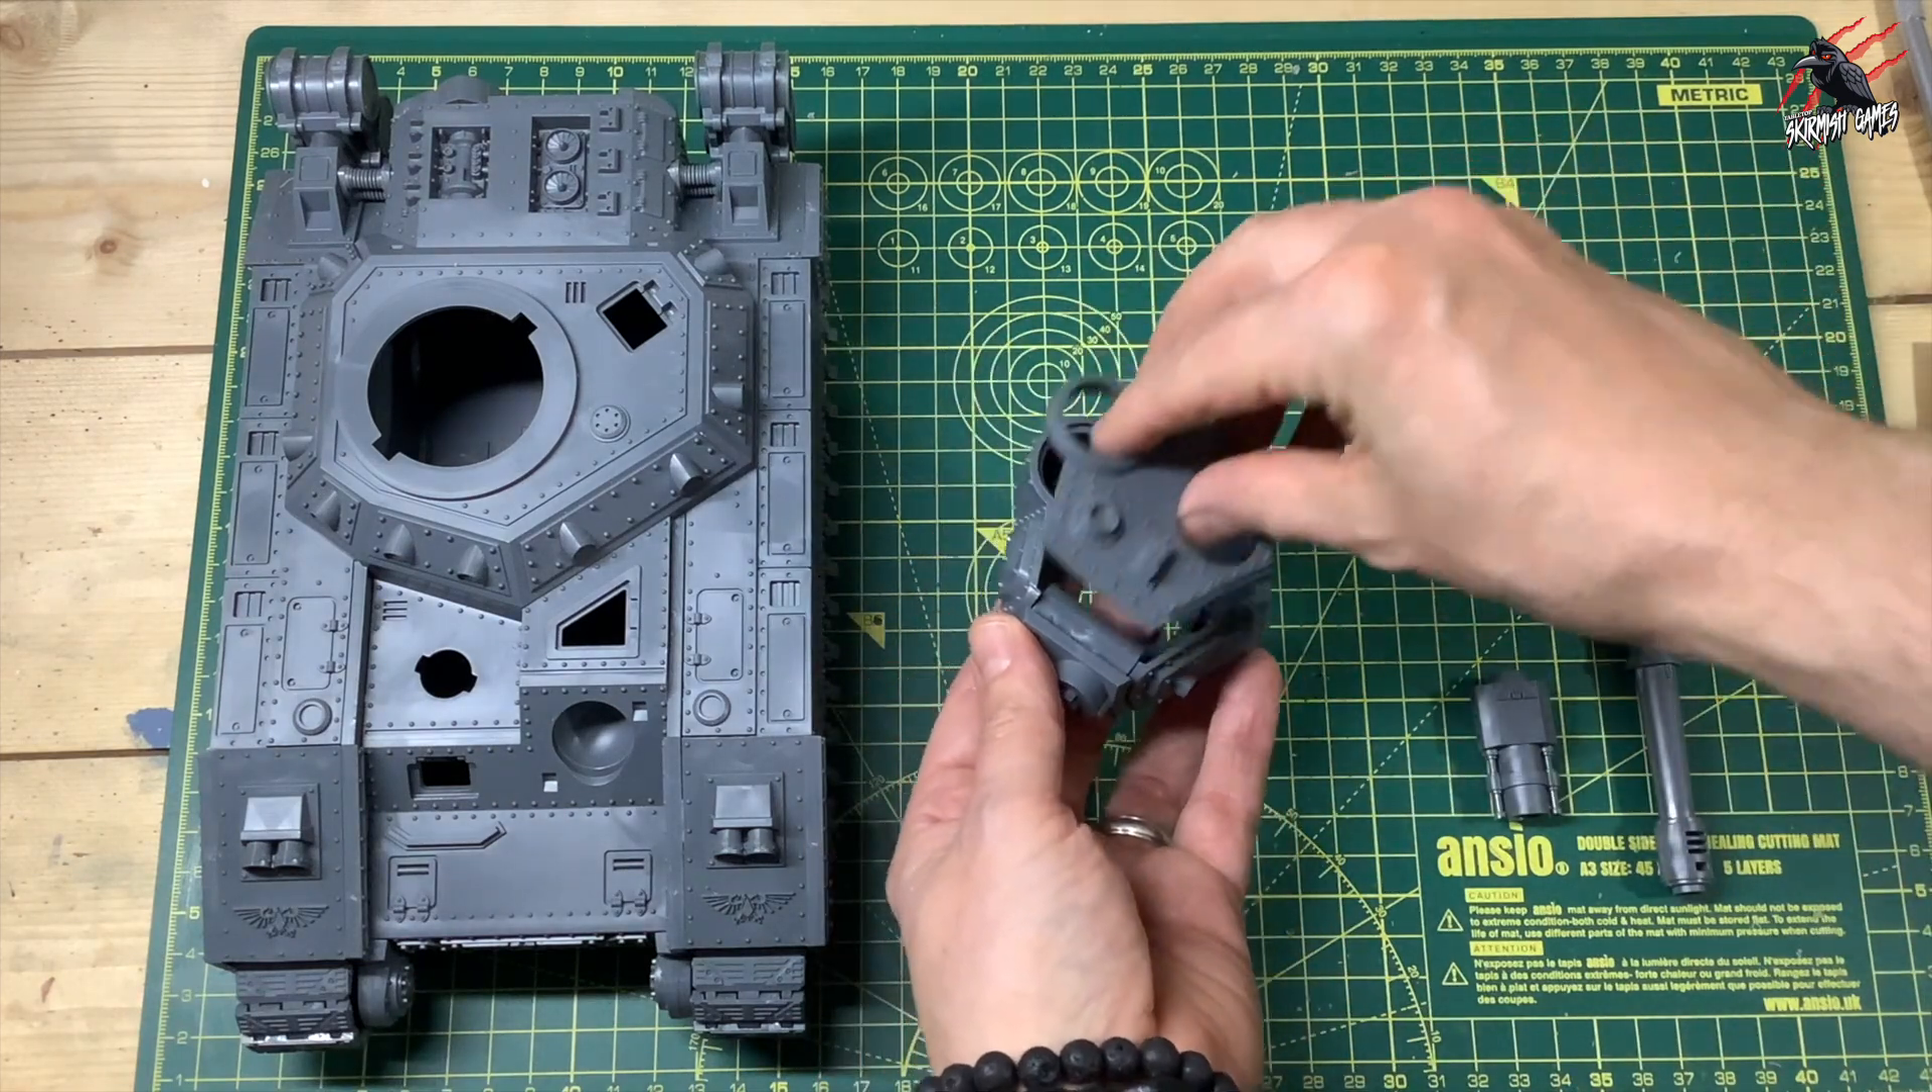And then for the turret I haven't glued that on because we're going to need to put tank commanders and hatches on and have some options later on.